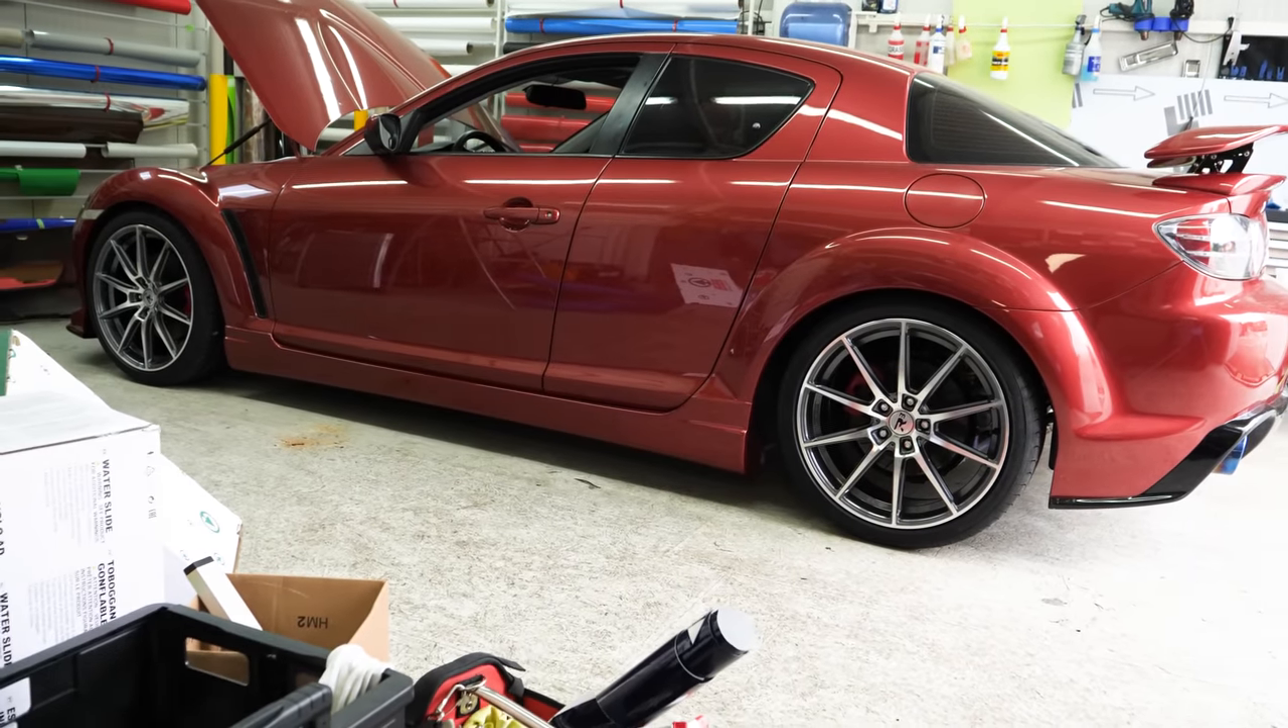The rims fit the car perfectly.